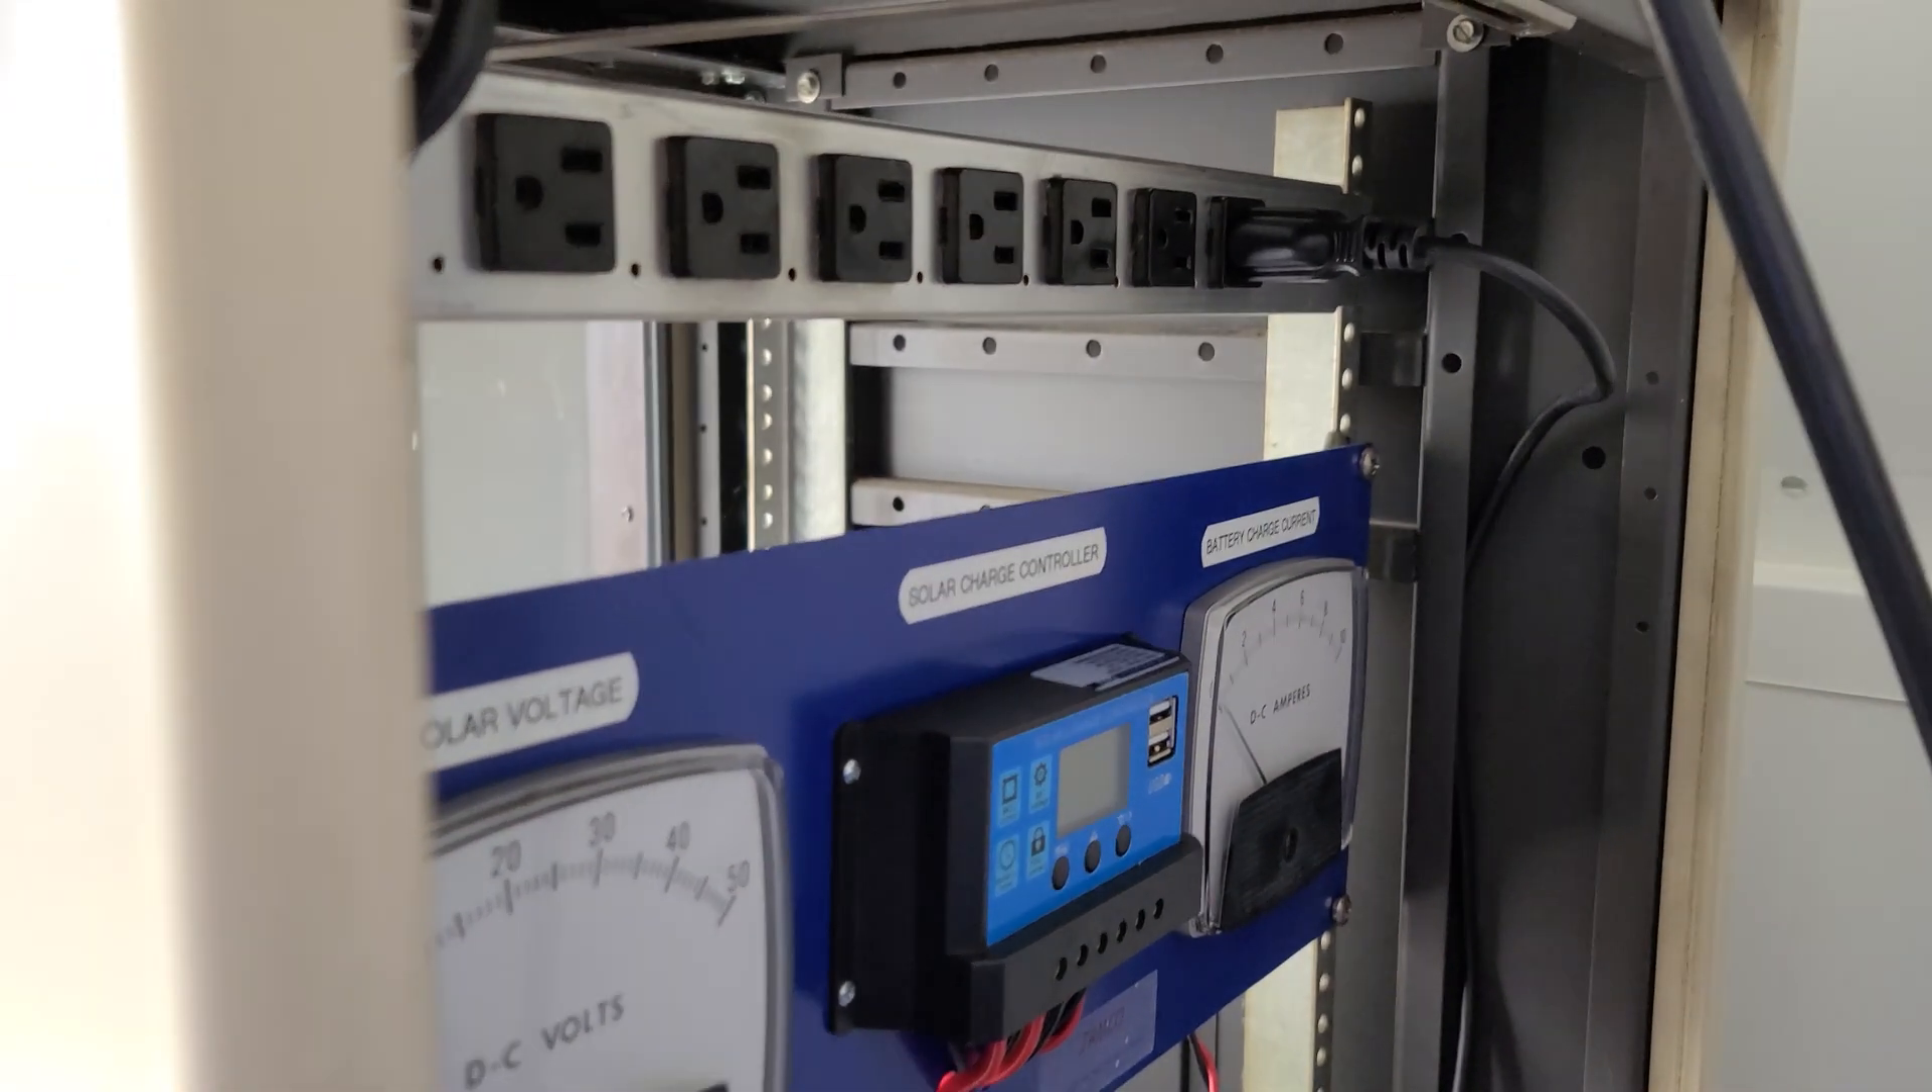So, we've got the panel basically installed at this point.